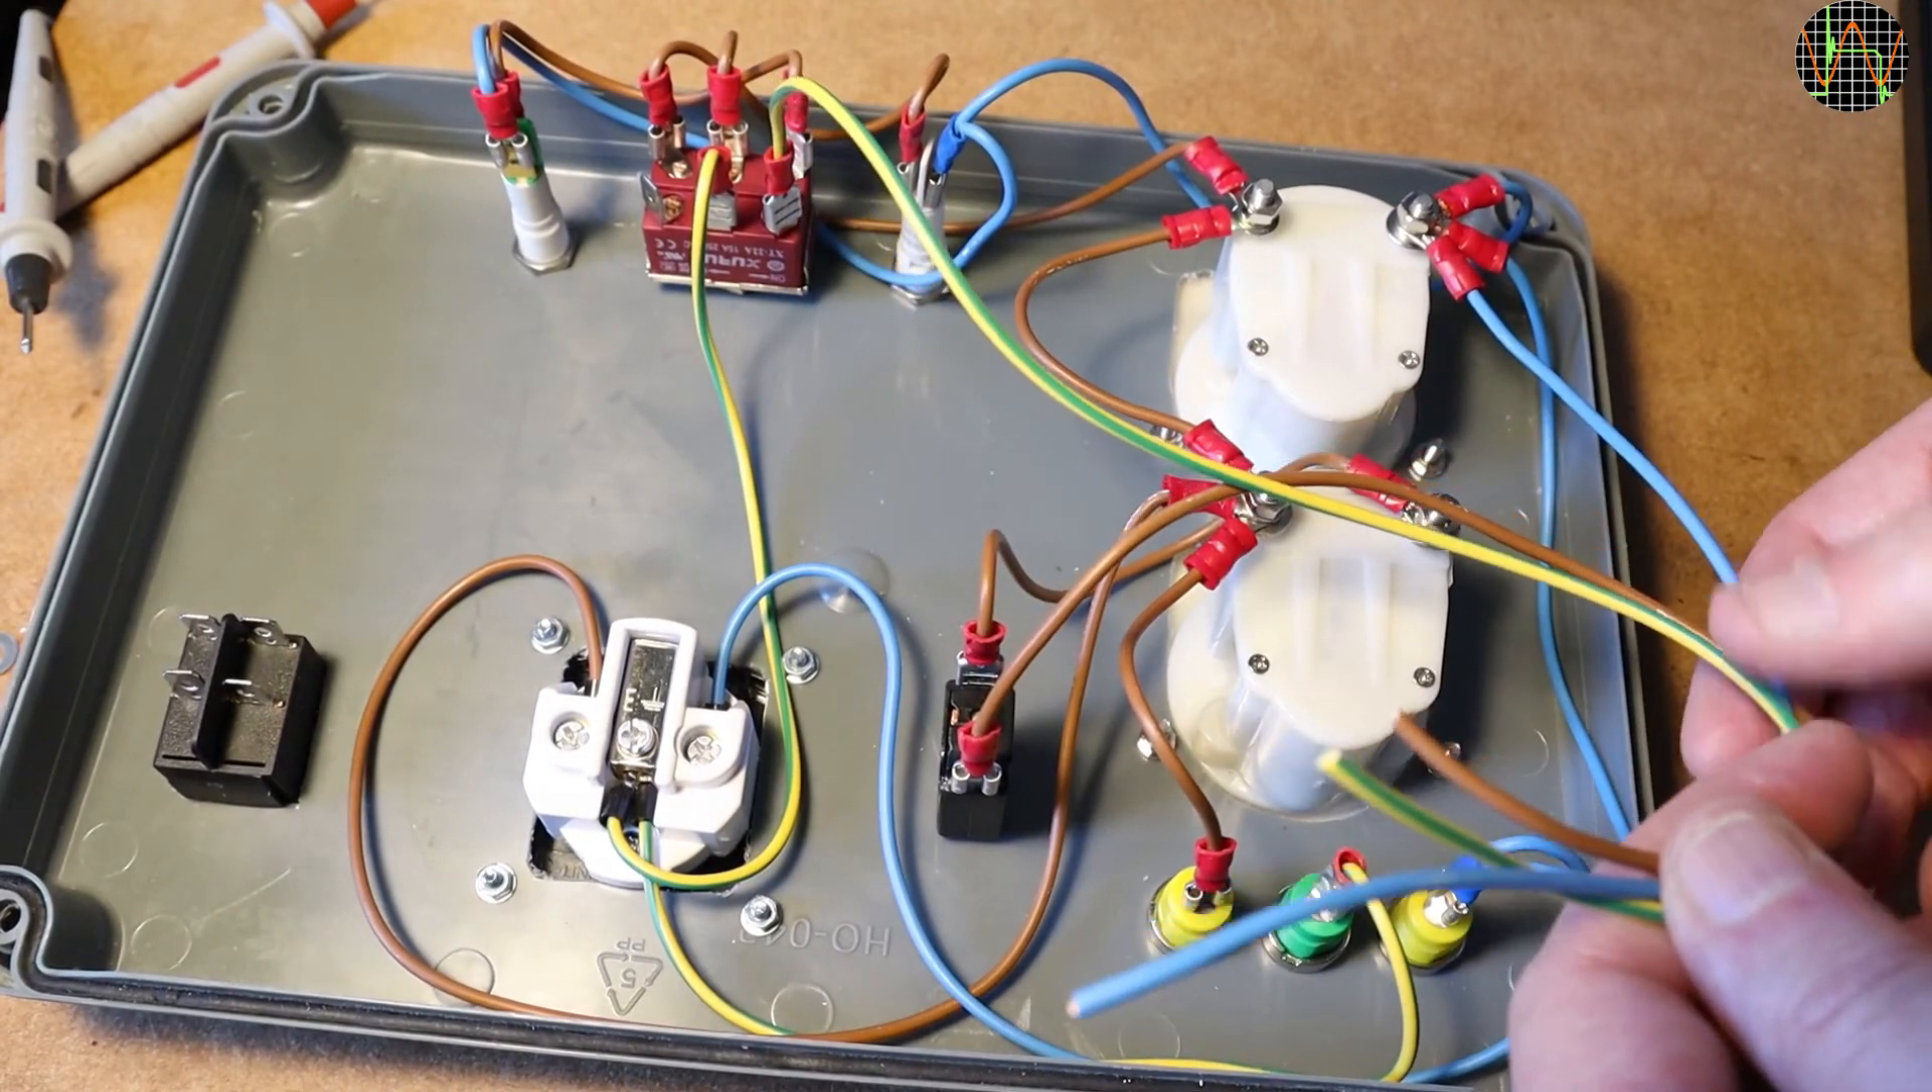On the left you see the main switch for the primary side has no wires yet because, if you recall, these wires have already been prepared as part of the transformer installation.